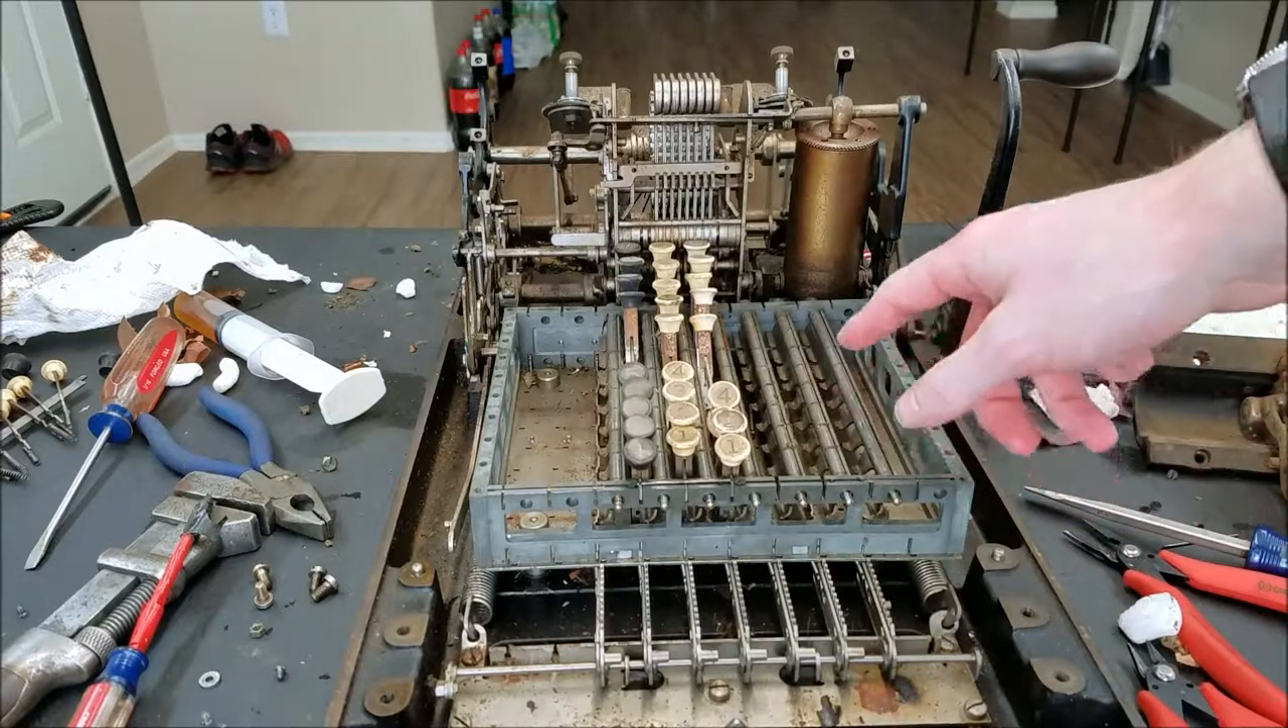I'm taking some of the rows of keys out. I'm planning on taking these other ones out too.